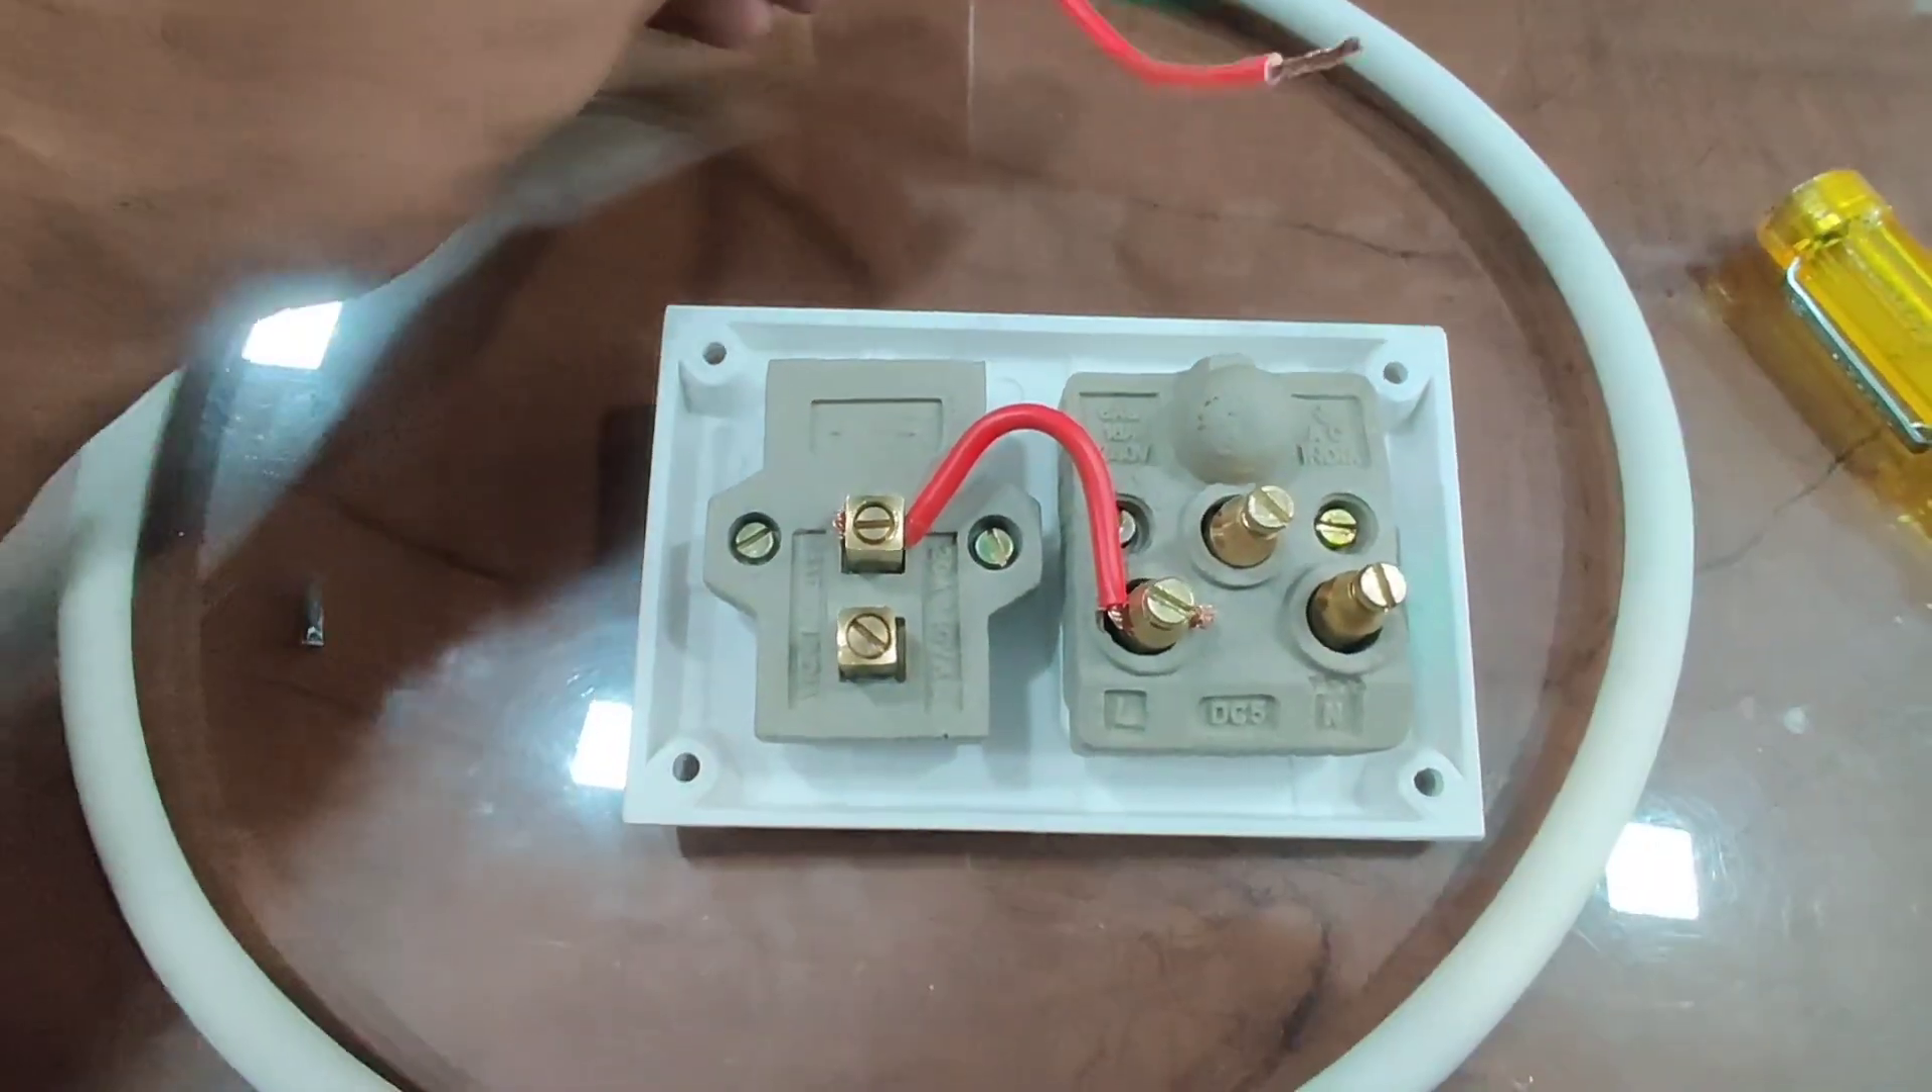आप देख सकते हैं हमने socket और switch को connect कर लिया है।